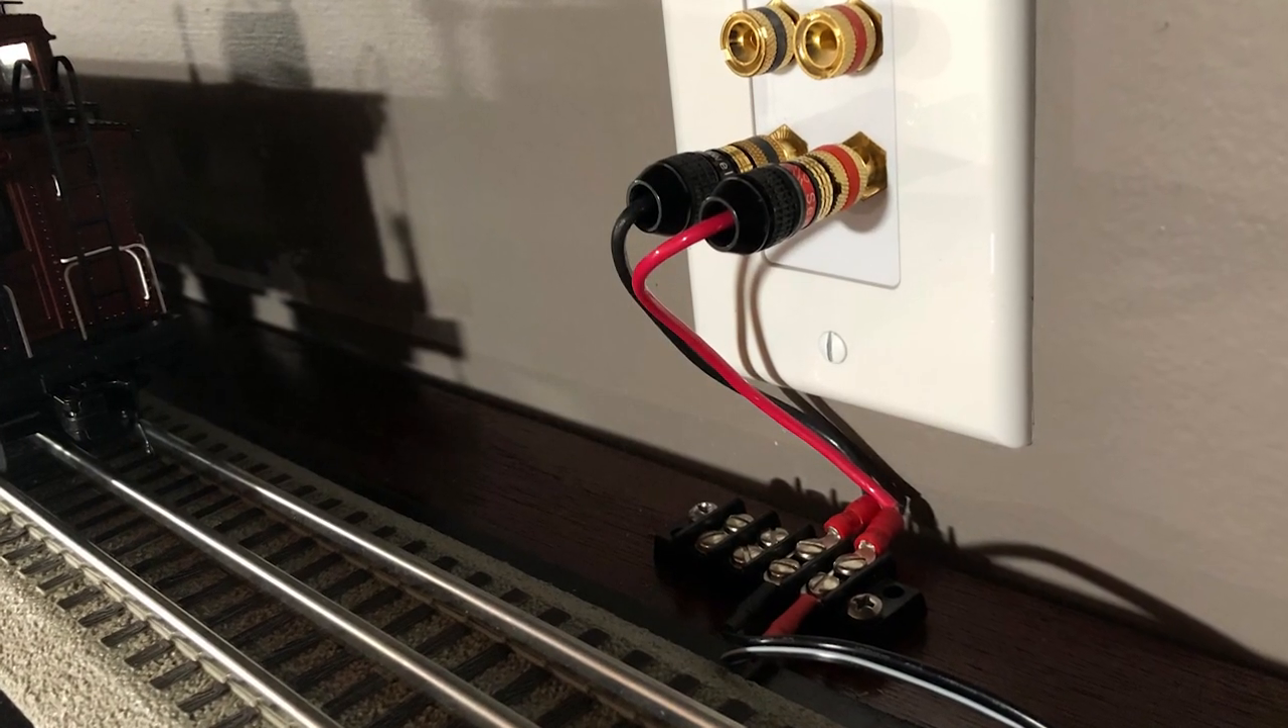These two short wires will go from the upper wall connectors to the terminal block. I've installed the wires at the upper connector along with the terminal block.